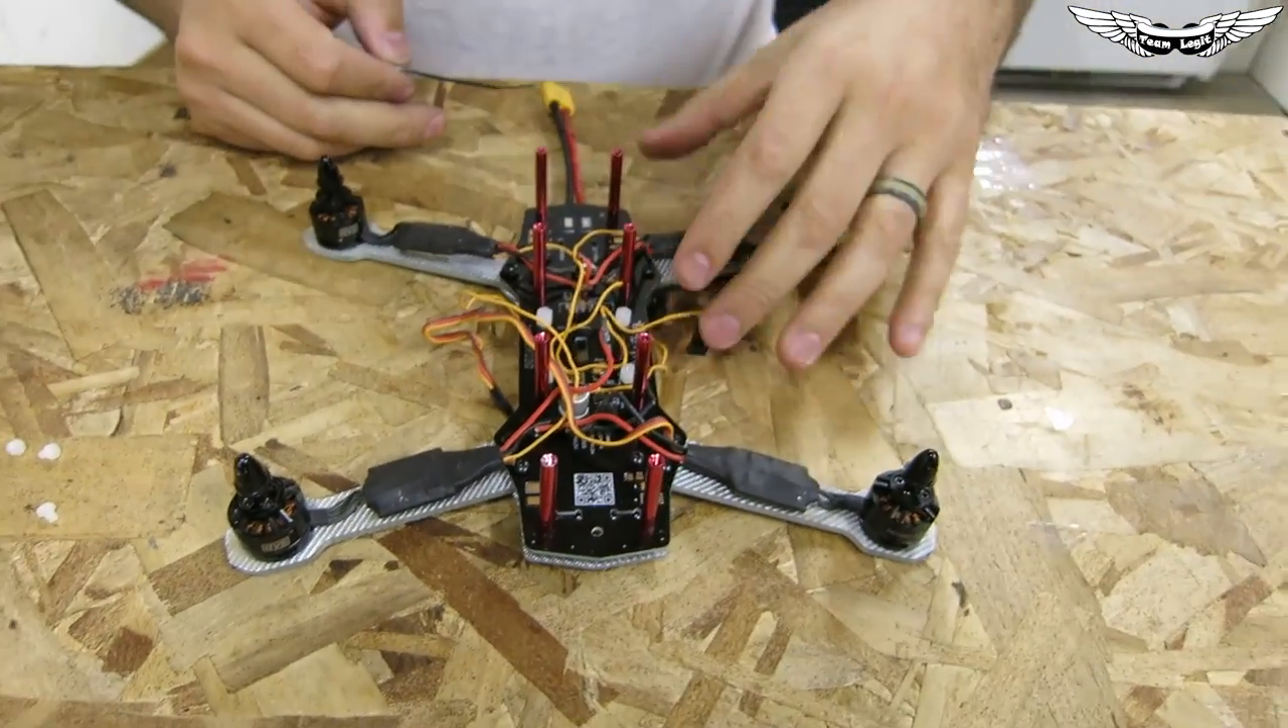Okay guys i've got all the arms assembled and ready to go.